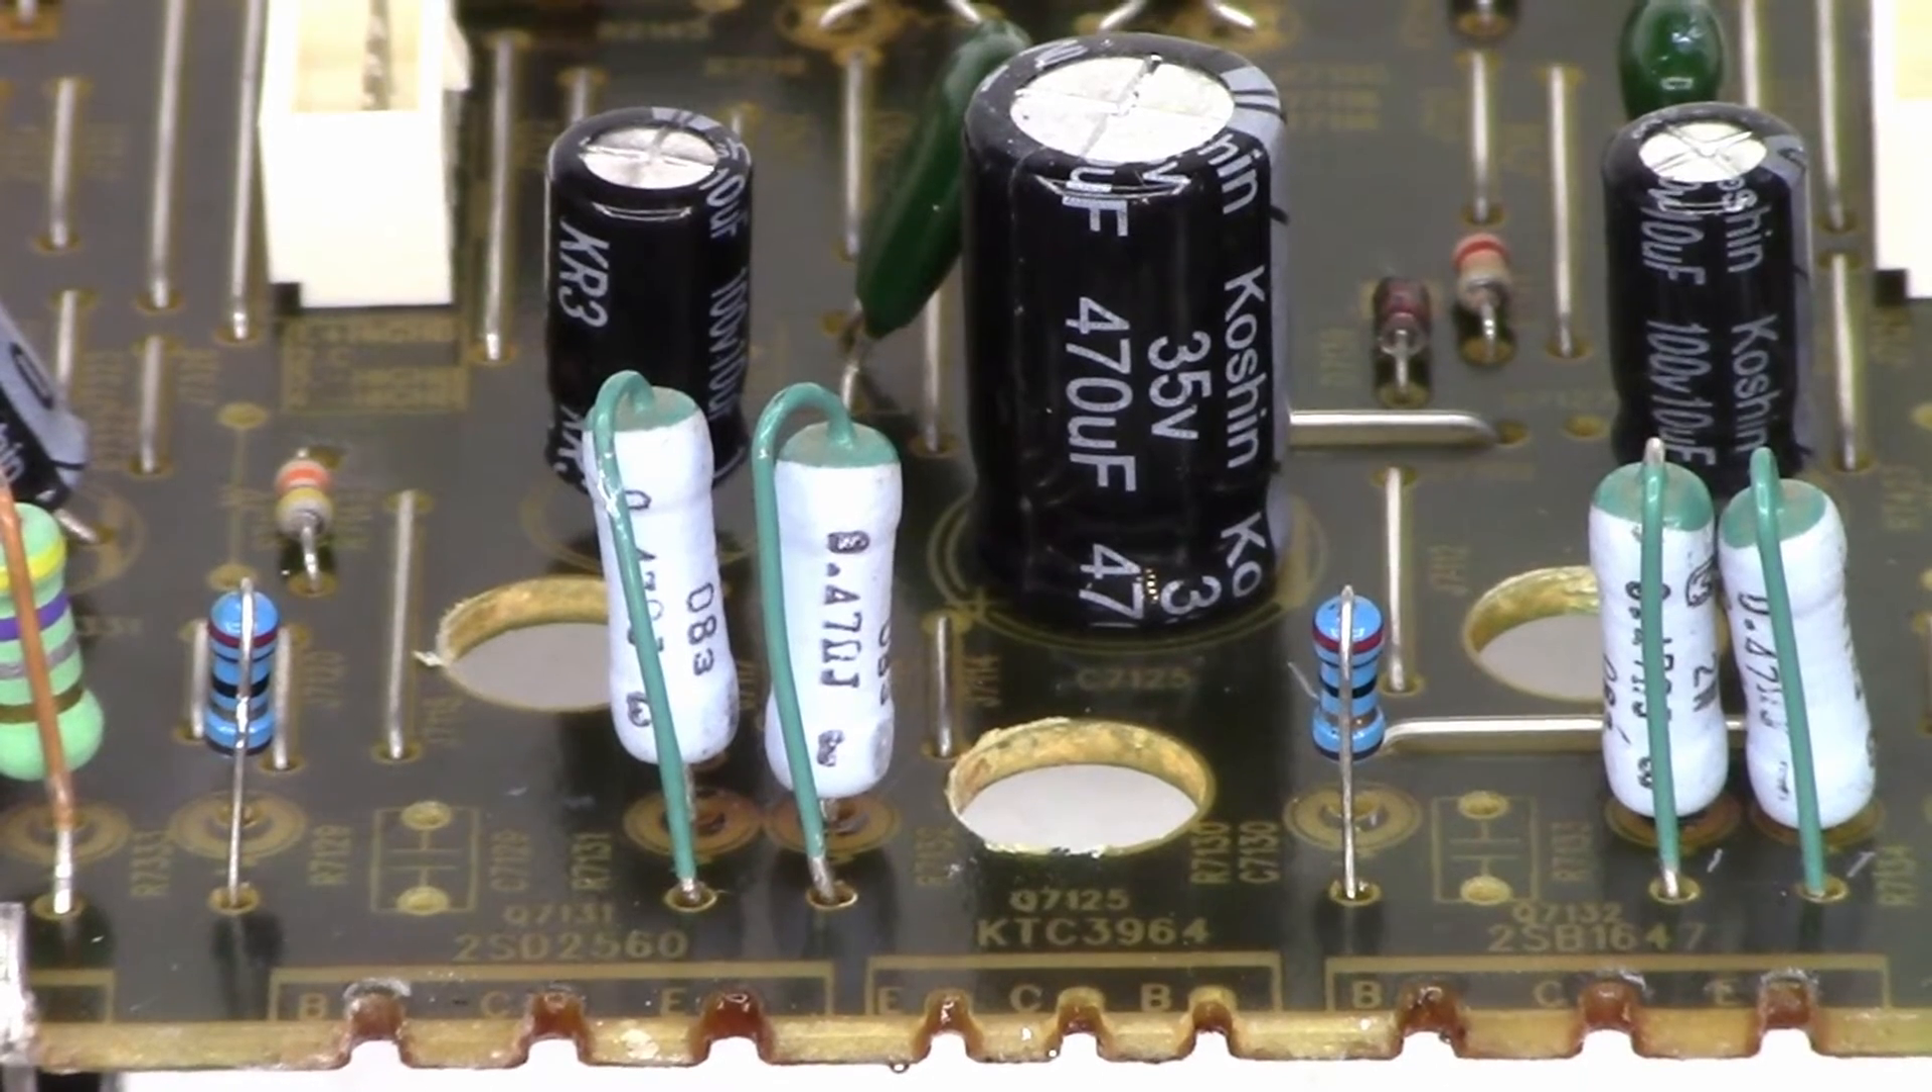Okay, so I have the new resistors, the 22 ohm resistors, and the 0 .47 ohm emitter resistors installed on the board.